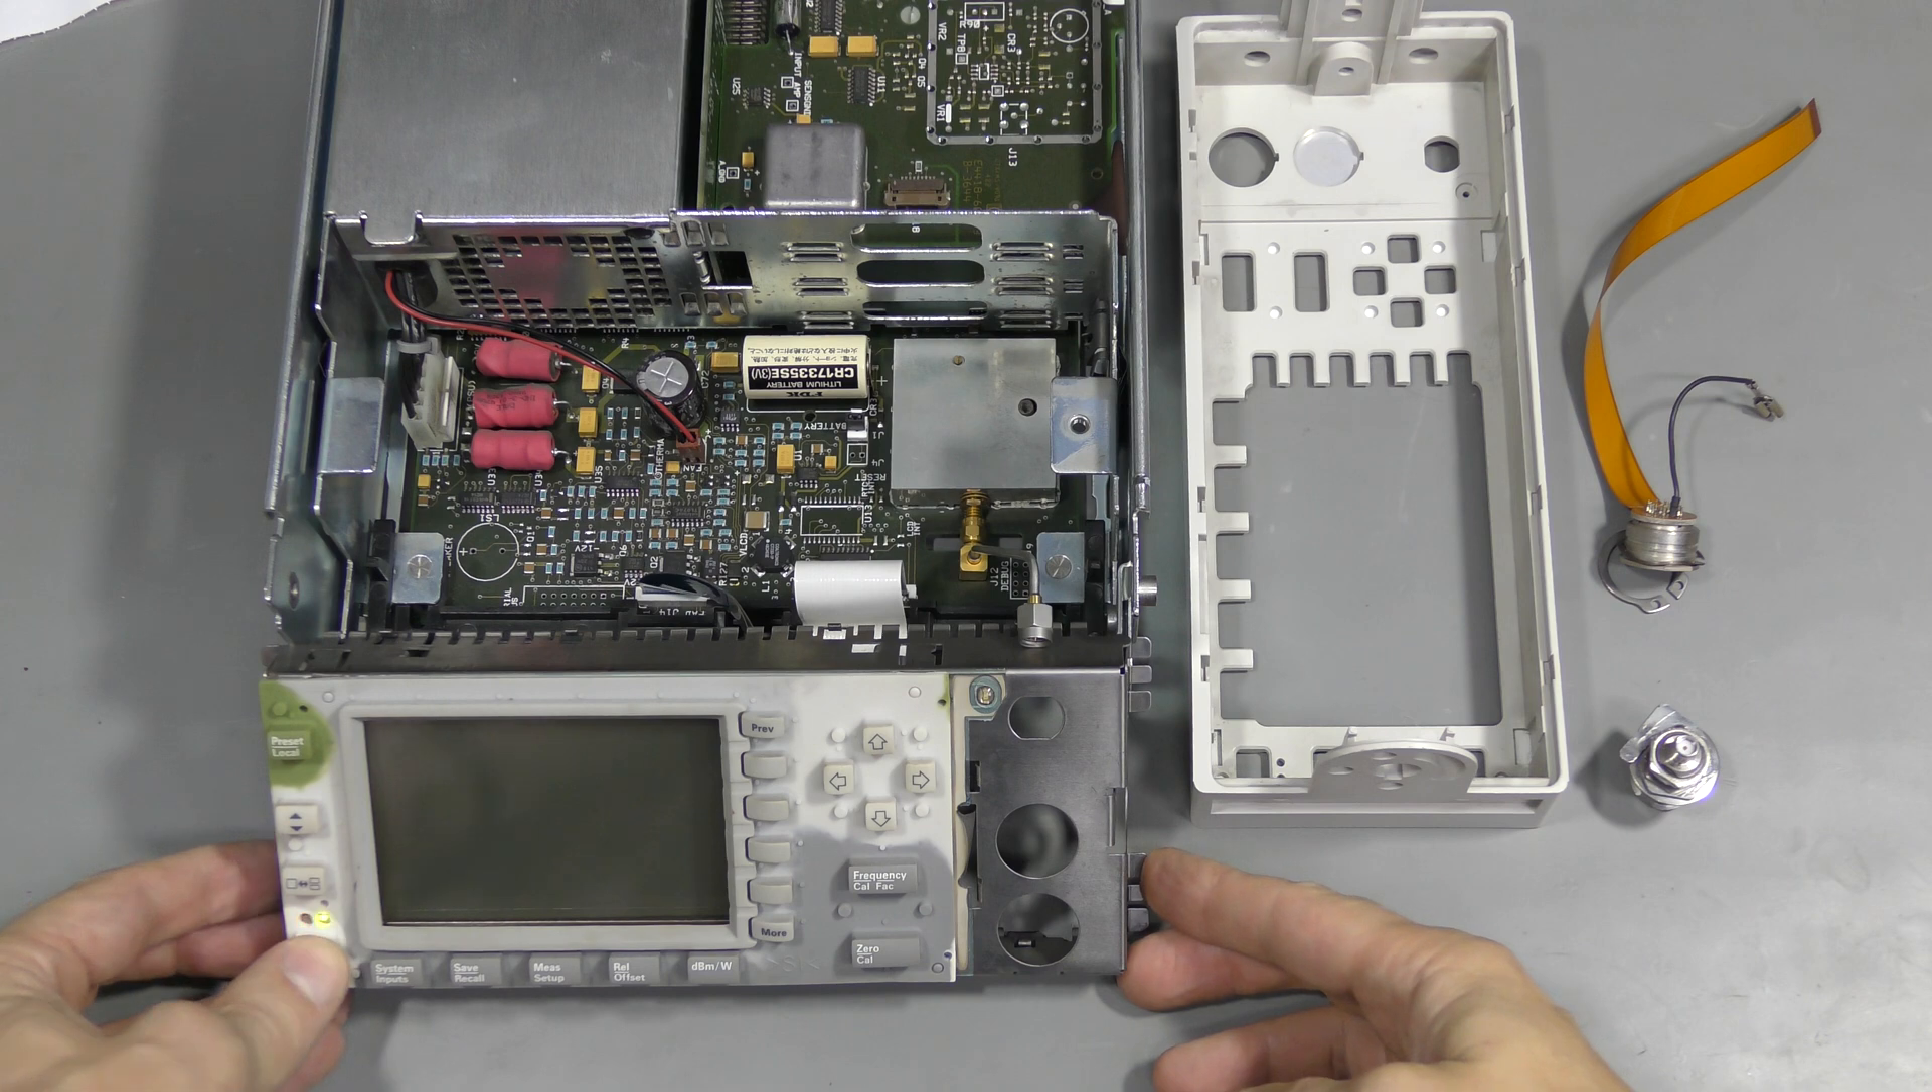The front panel is partially back together.